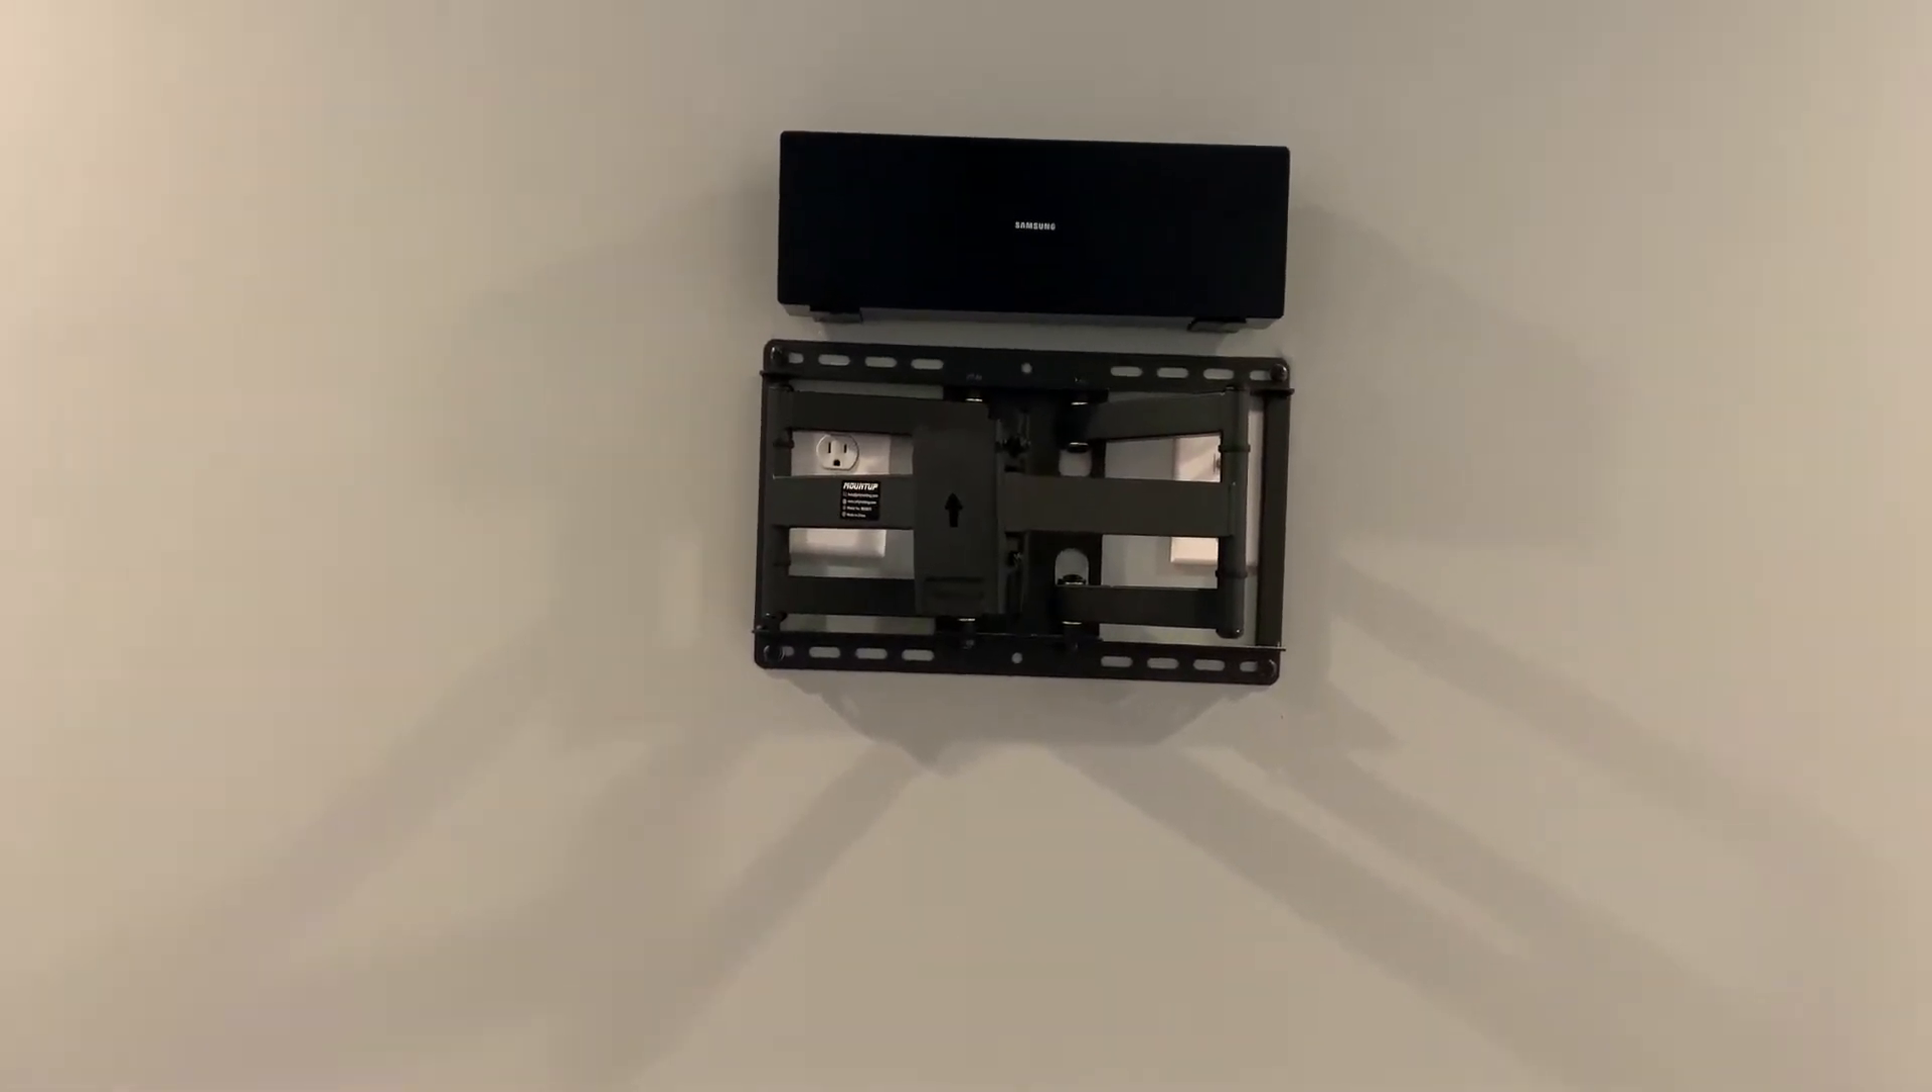So there's my One Connect in place. It's on the mount. It's not going to fall off the wall.